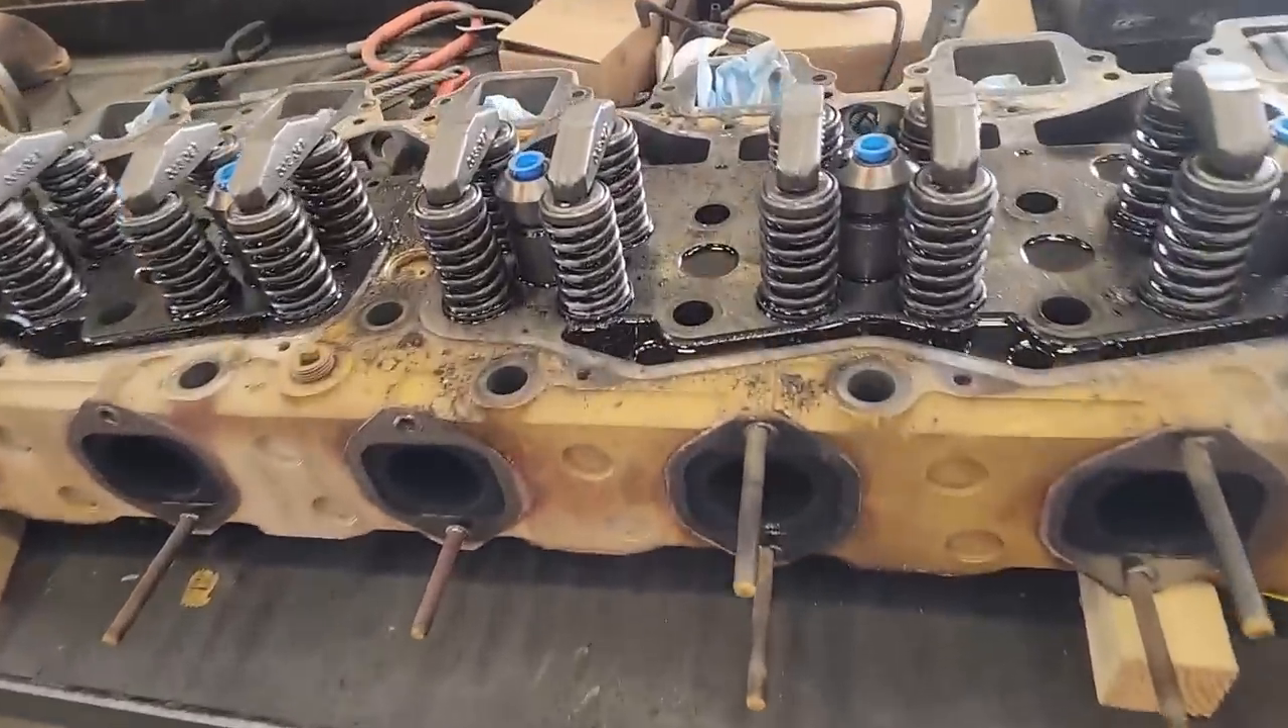You can see I've put all the valves back in the head.